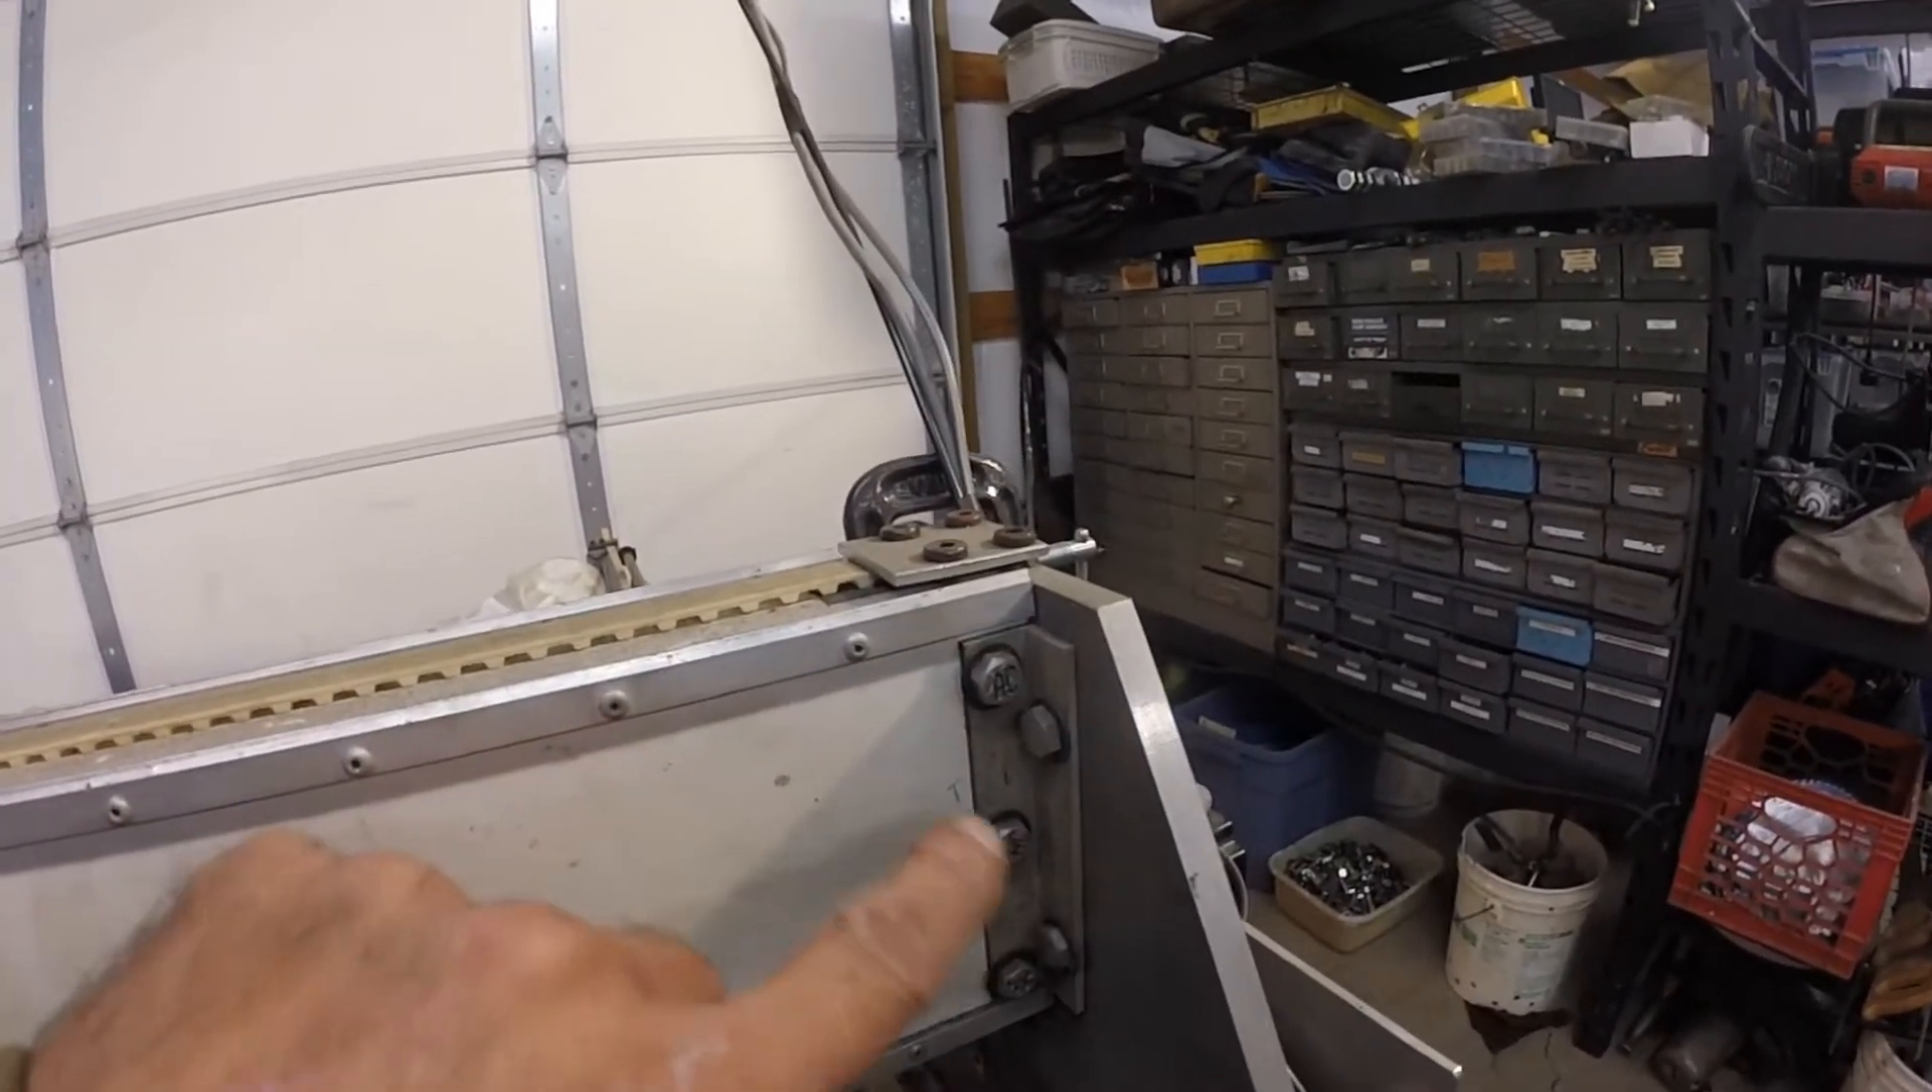This part of the gantry is bolted together. And that gives me a little bit of adjustment in it.